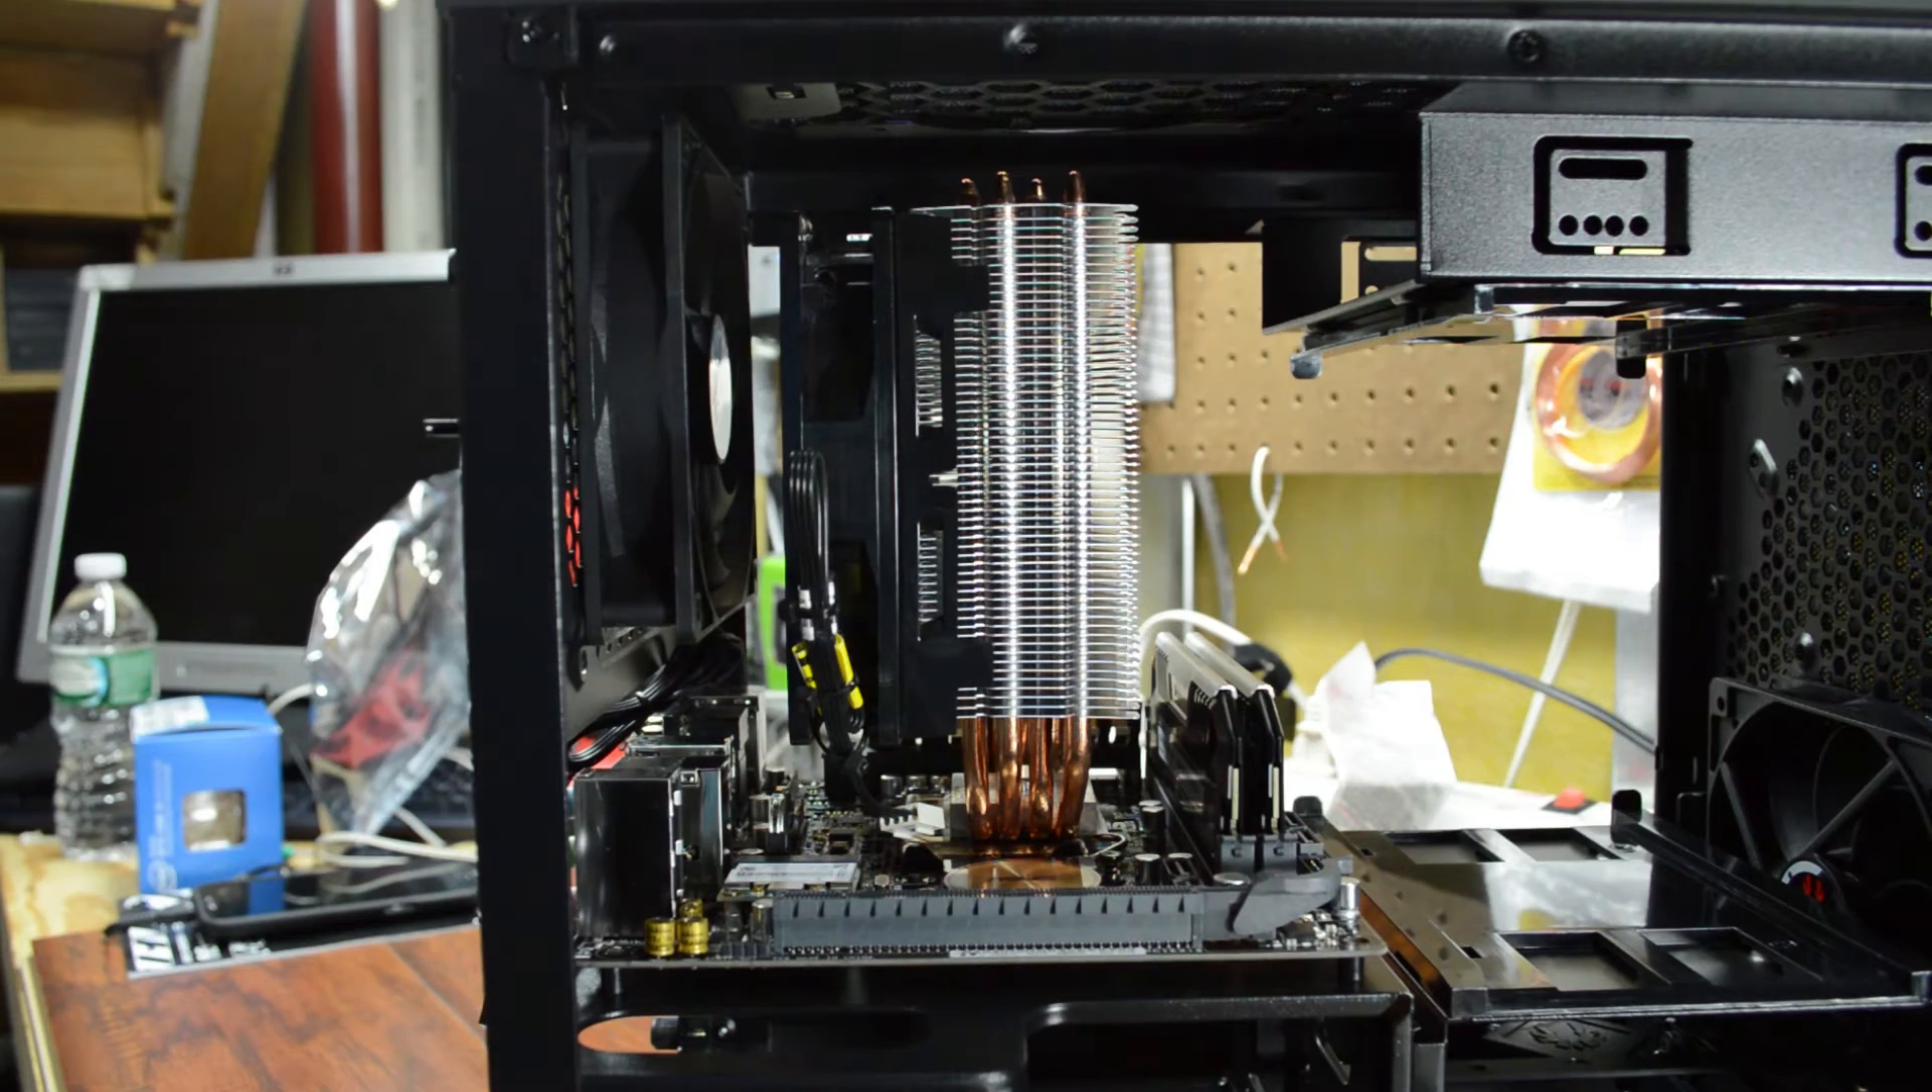And you can see that we have plenty of room between the top of the cooler and the top of the case.